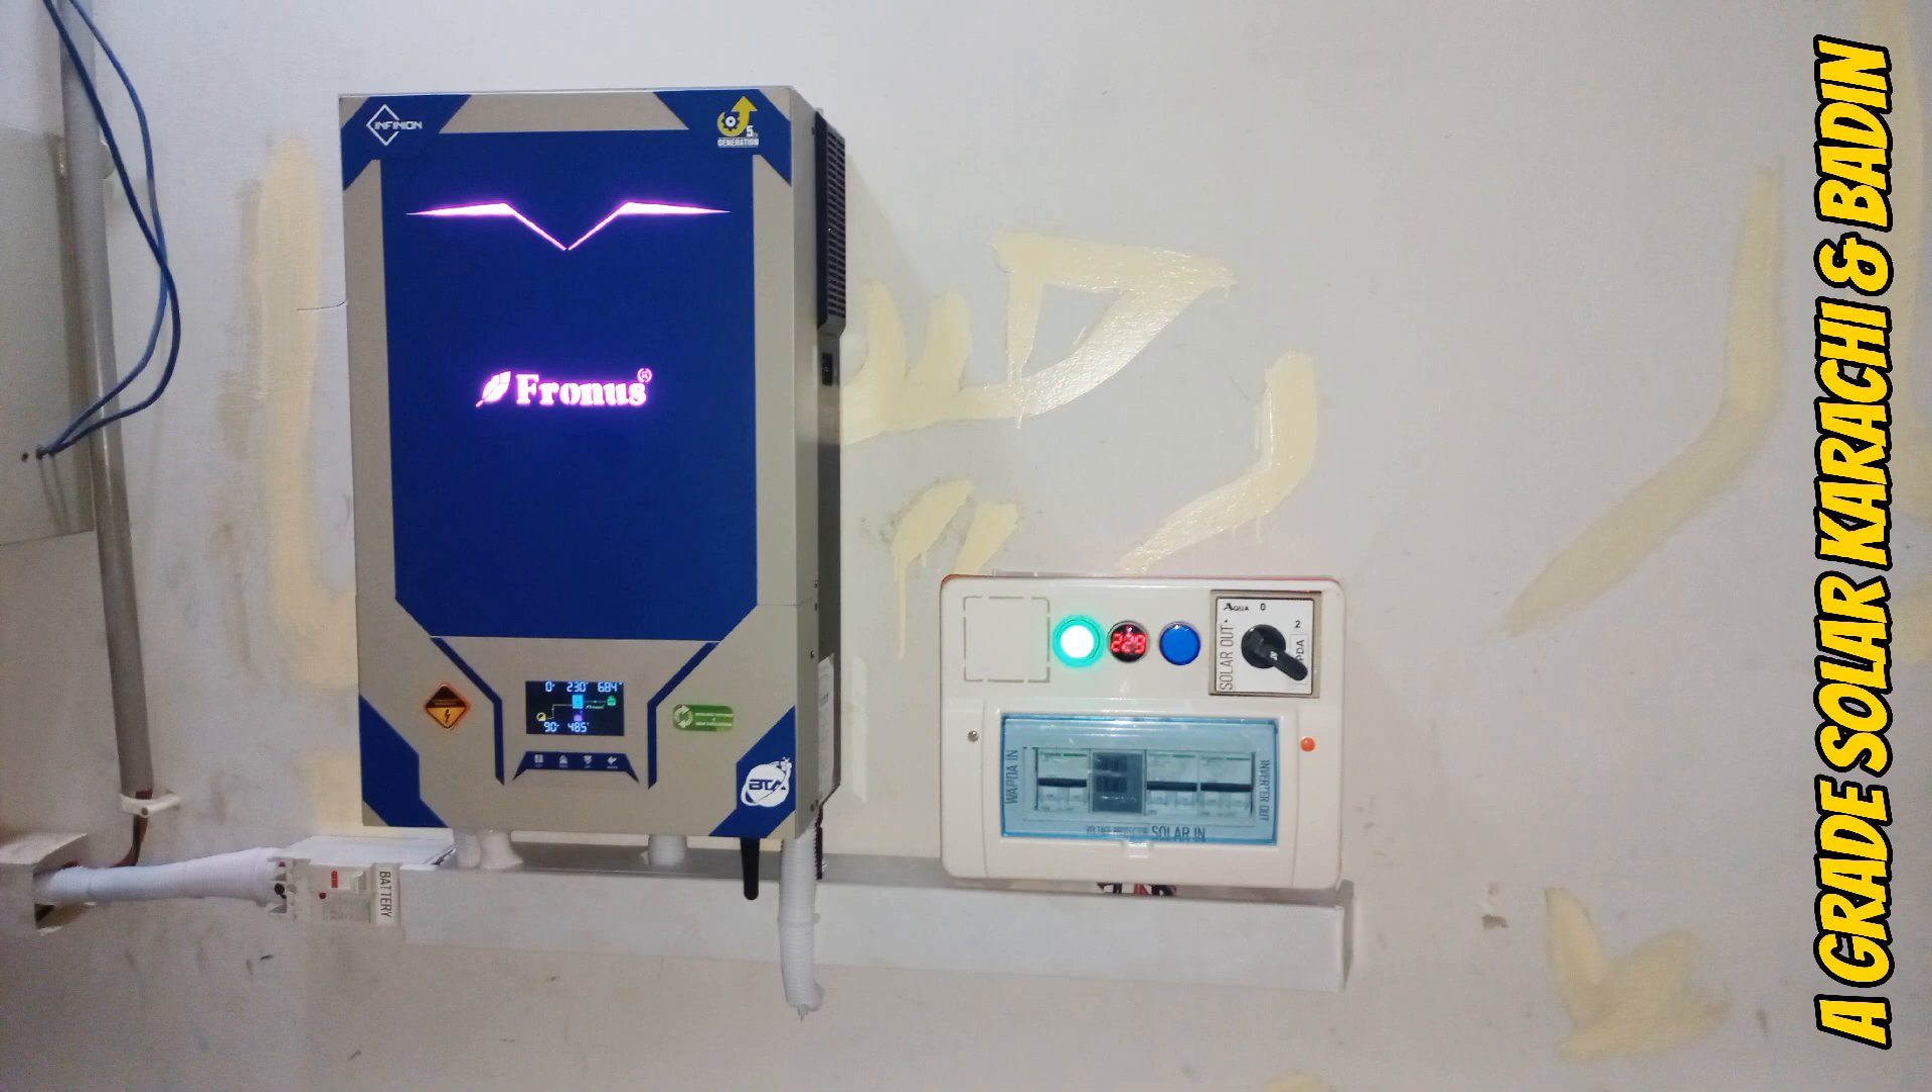آپ db box دیکھ سکتے ہیں inverter دیکھ سکتے ہیں میں finally place کر دیا ہے۔